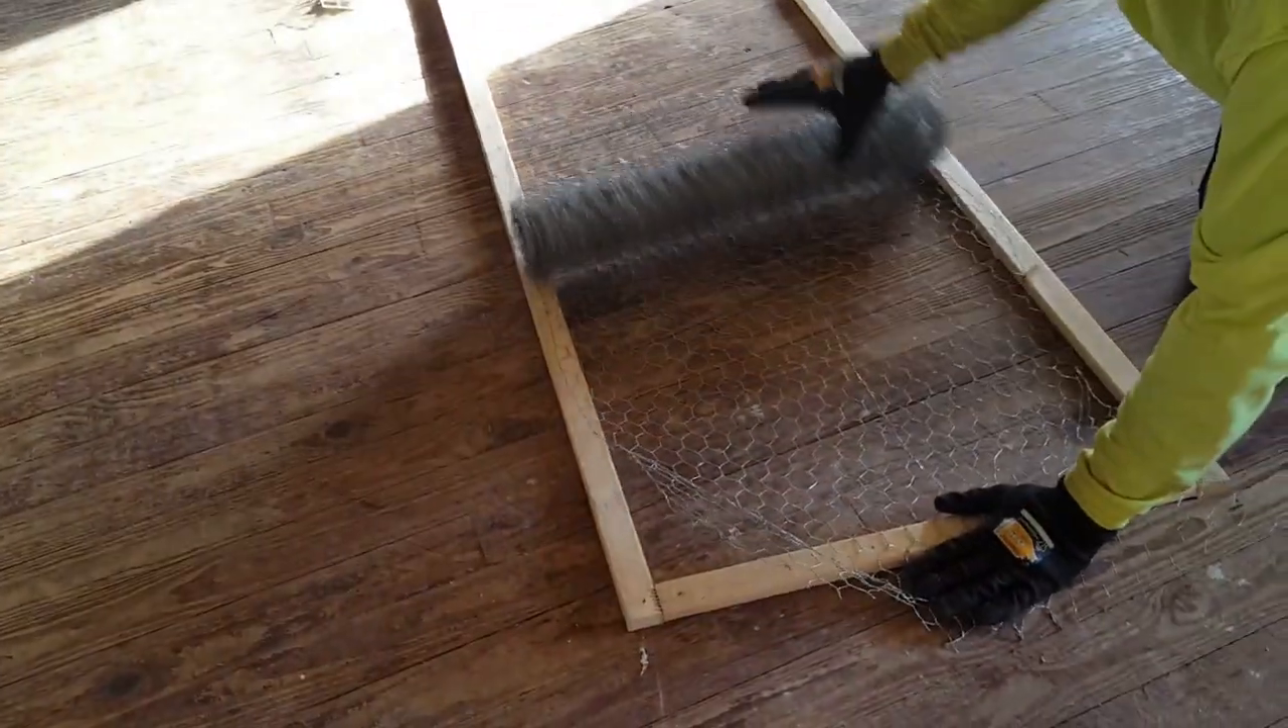We have put the lid together out of some one by twos.